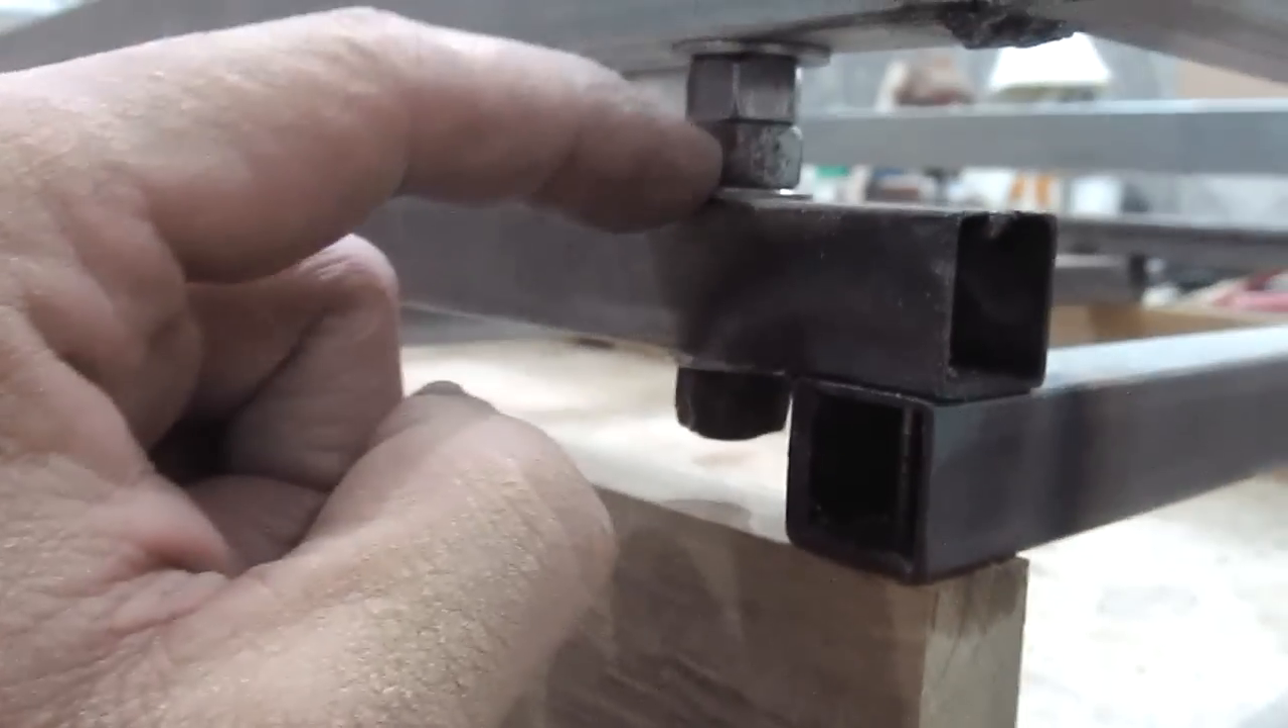Coloquei uma porca por baixo, uma porca por cima.